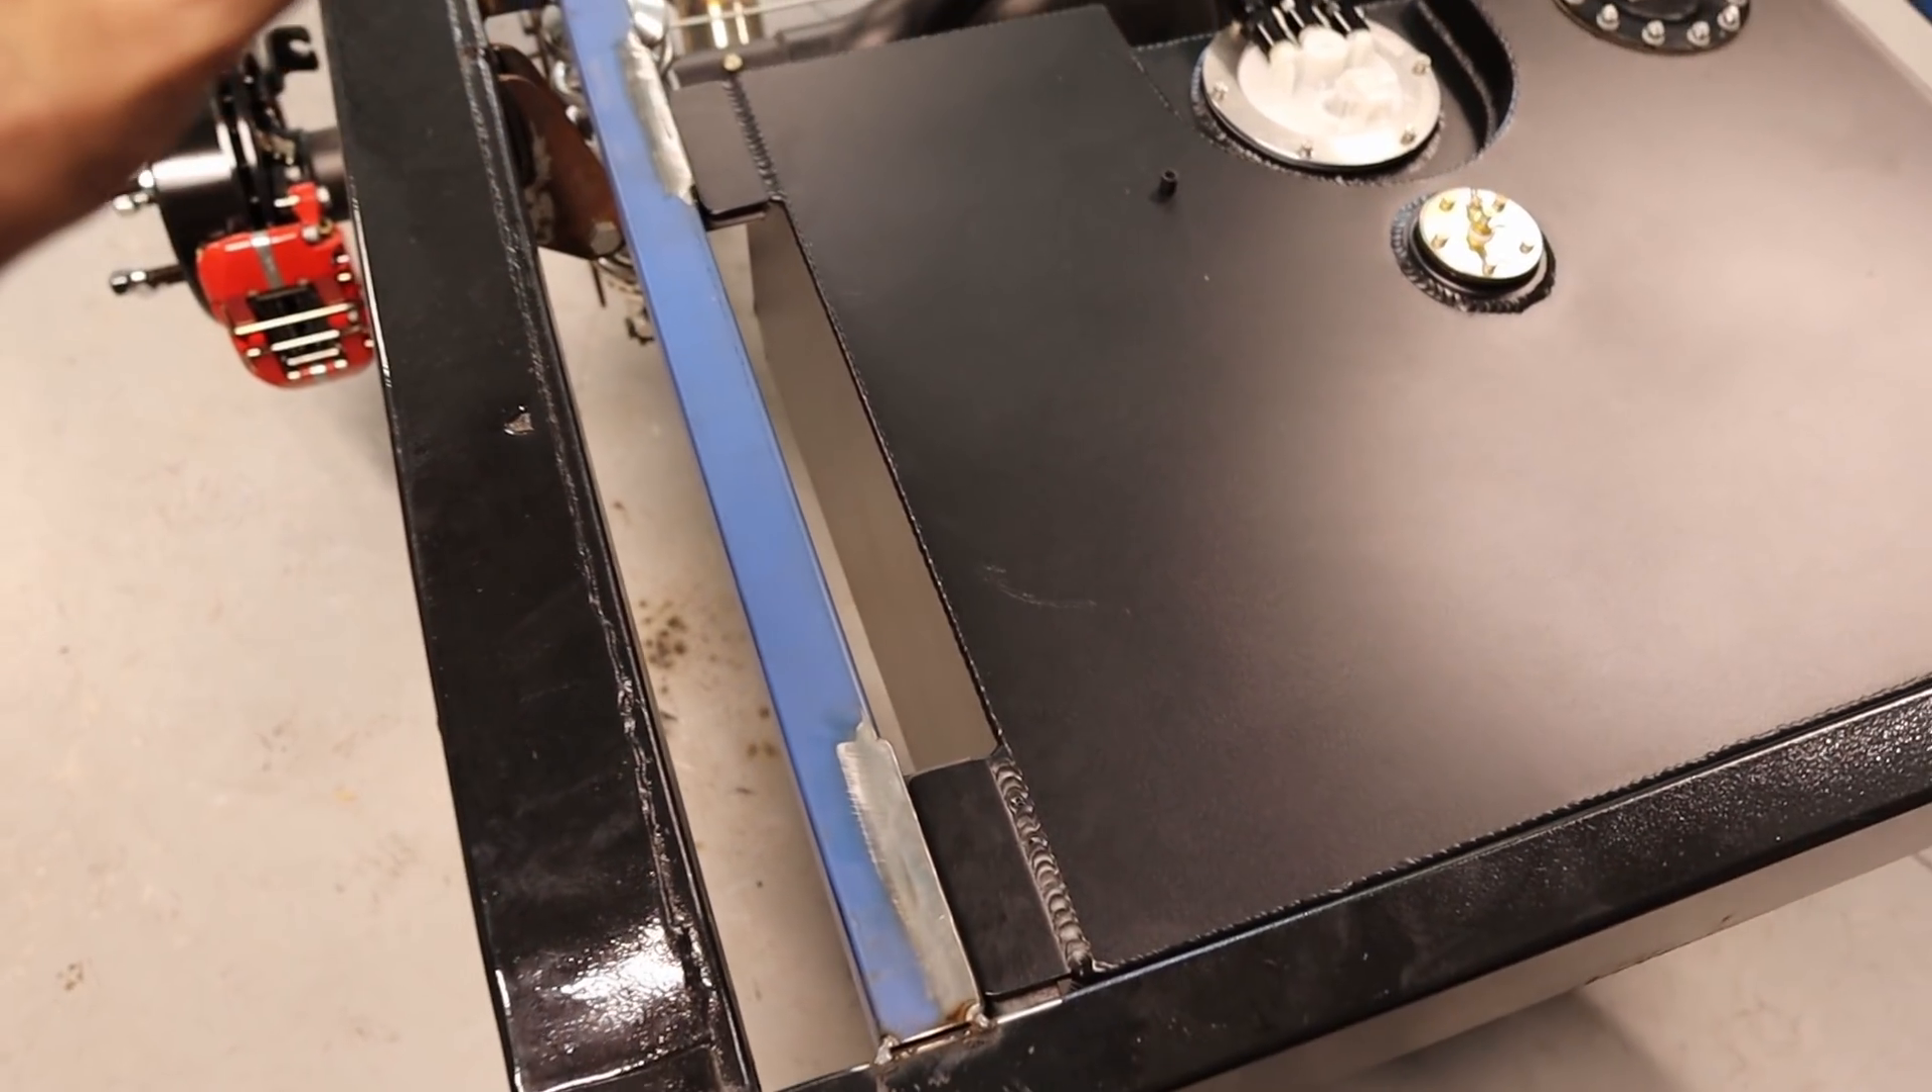Okay so the drop tank i've just sat that in just for the time being just to make sure everything lines up and it all fits in and yep she fits in really nicely.